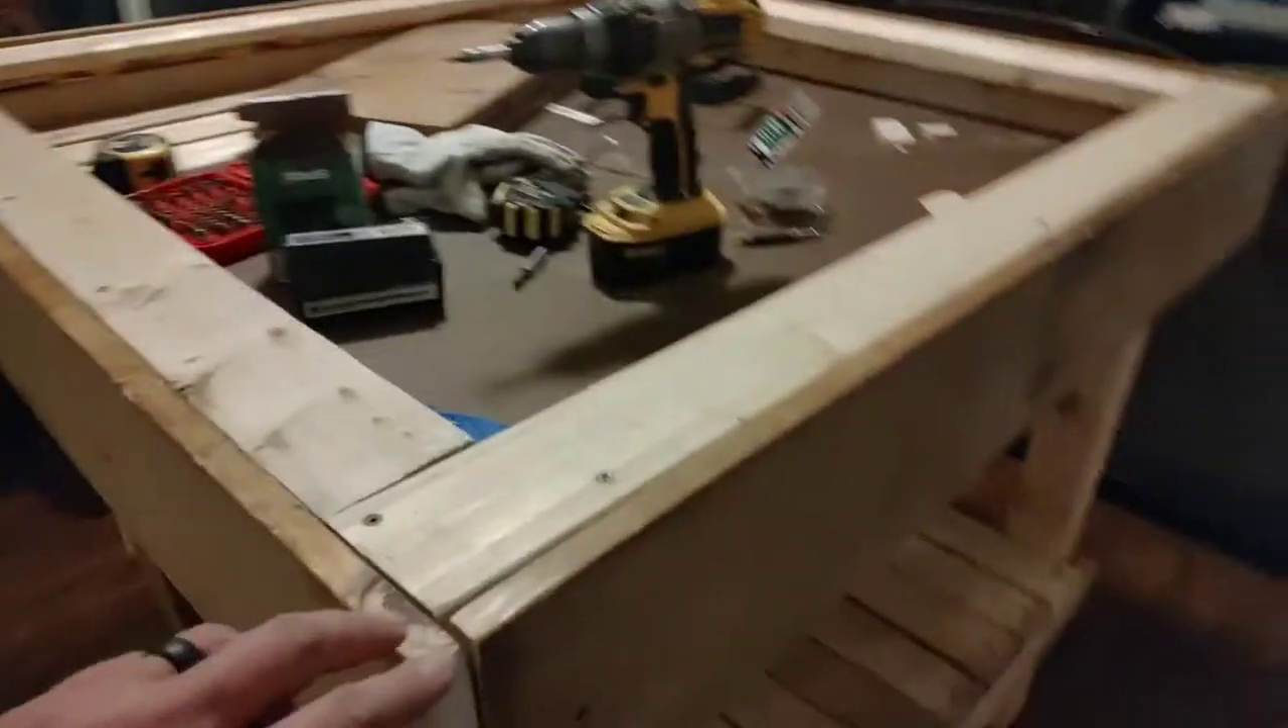I have the outer boards on now.